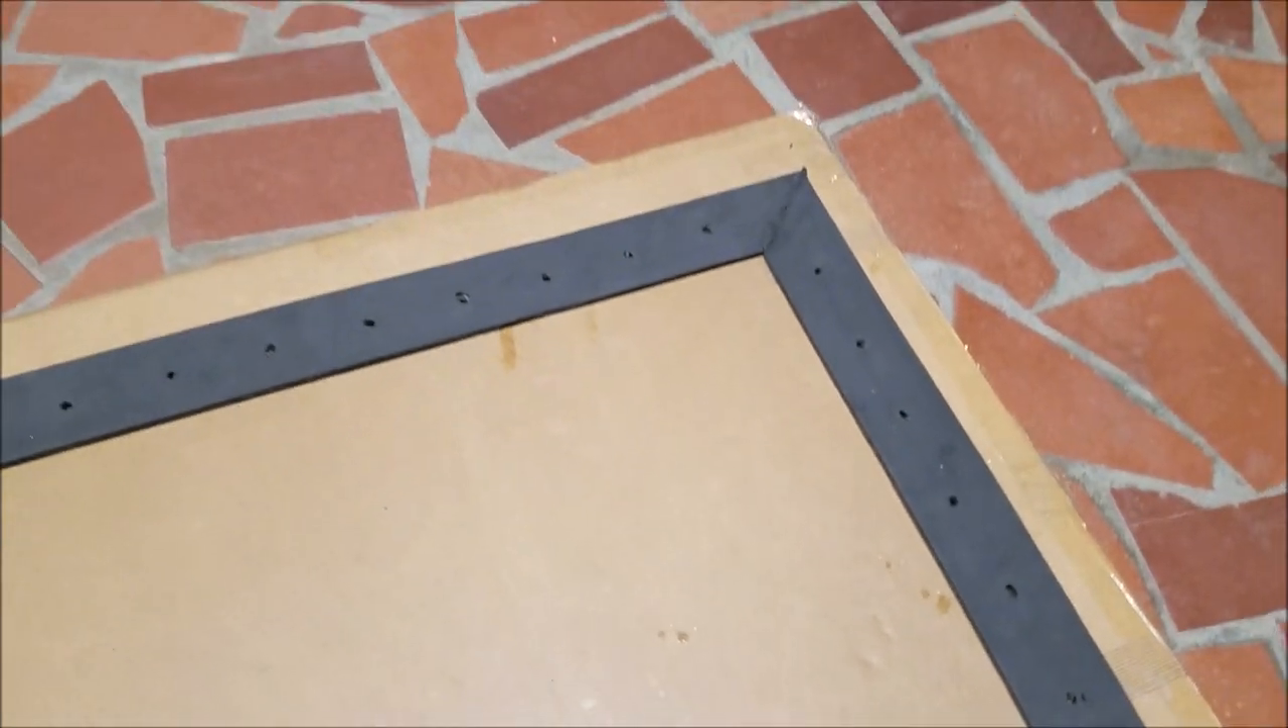So now the window is ready to go. We got all these holes drilled, the gasket on.